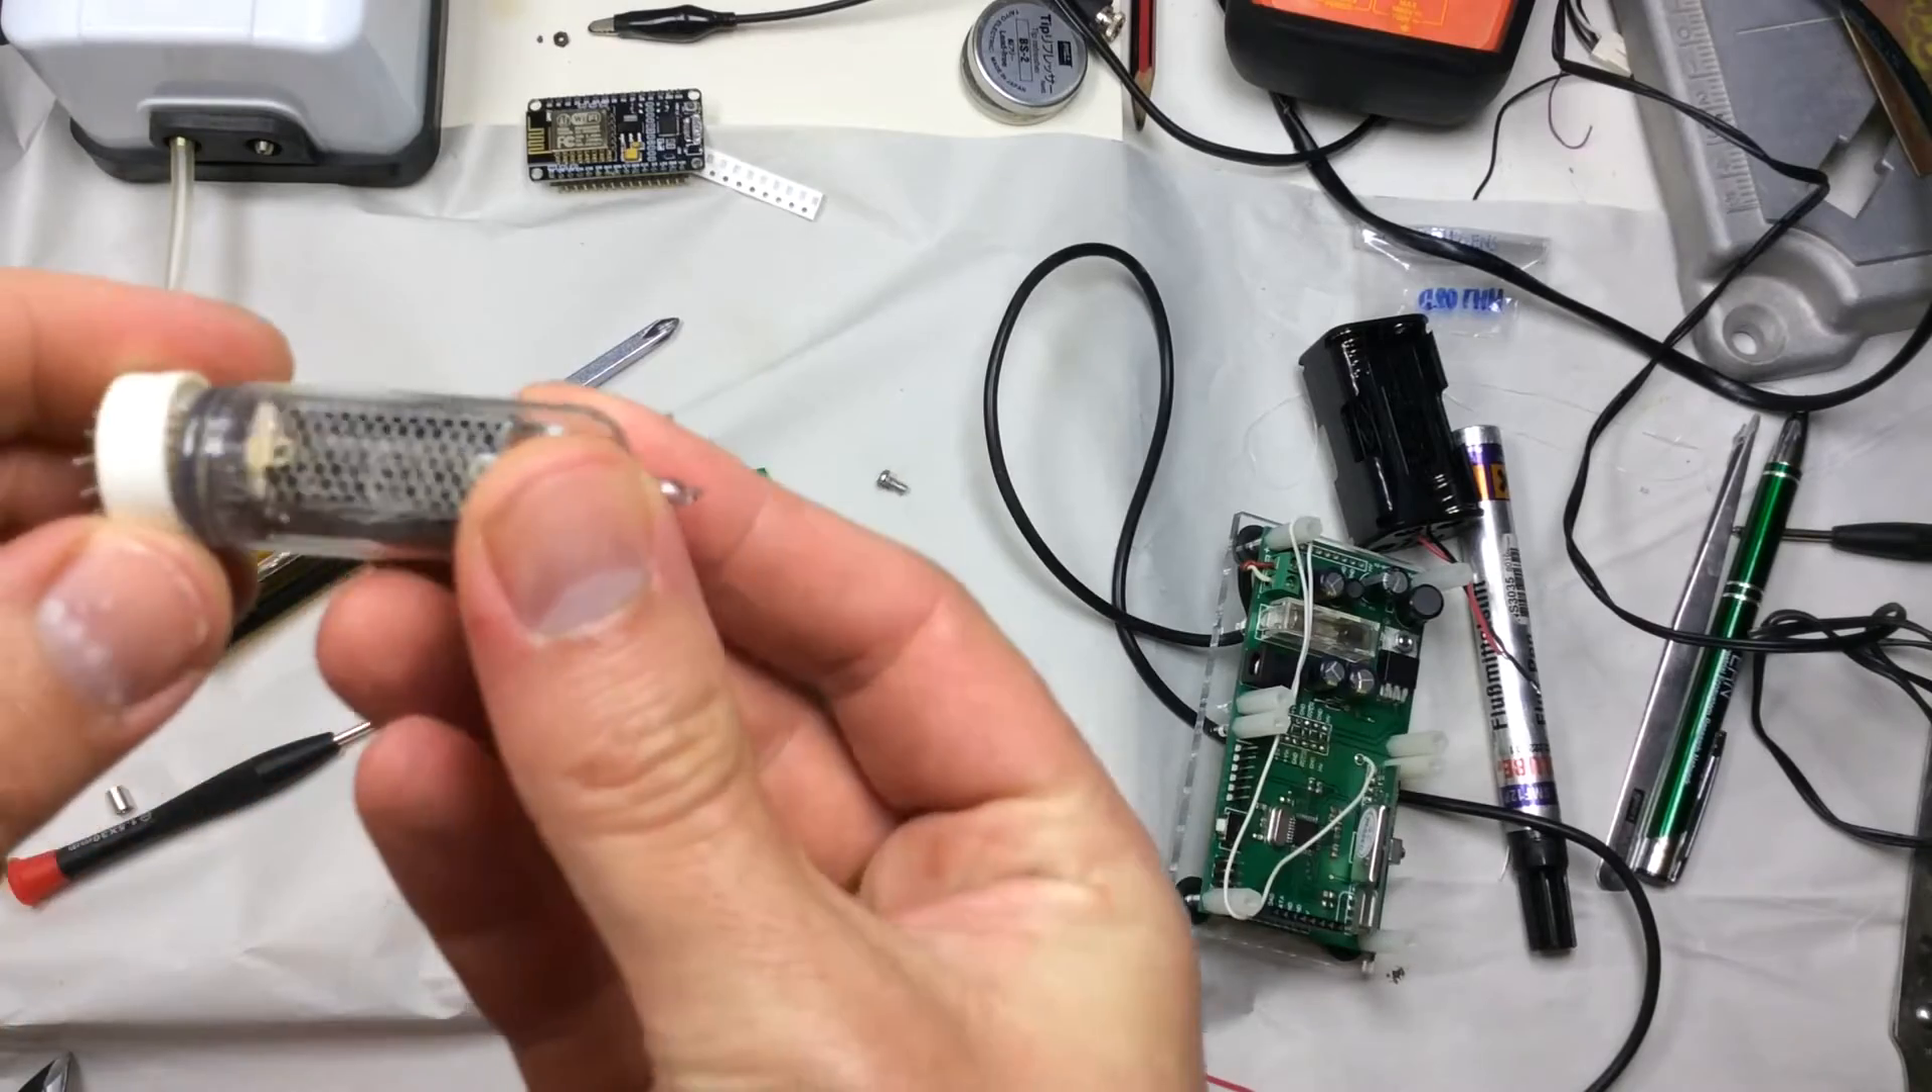So we've got the tube removed here.